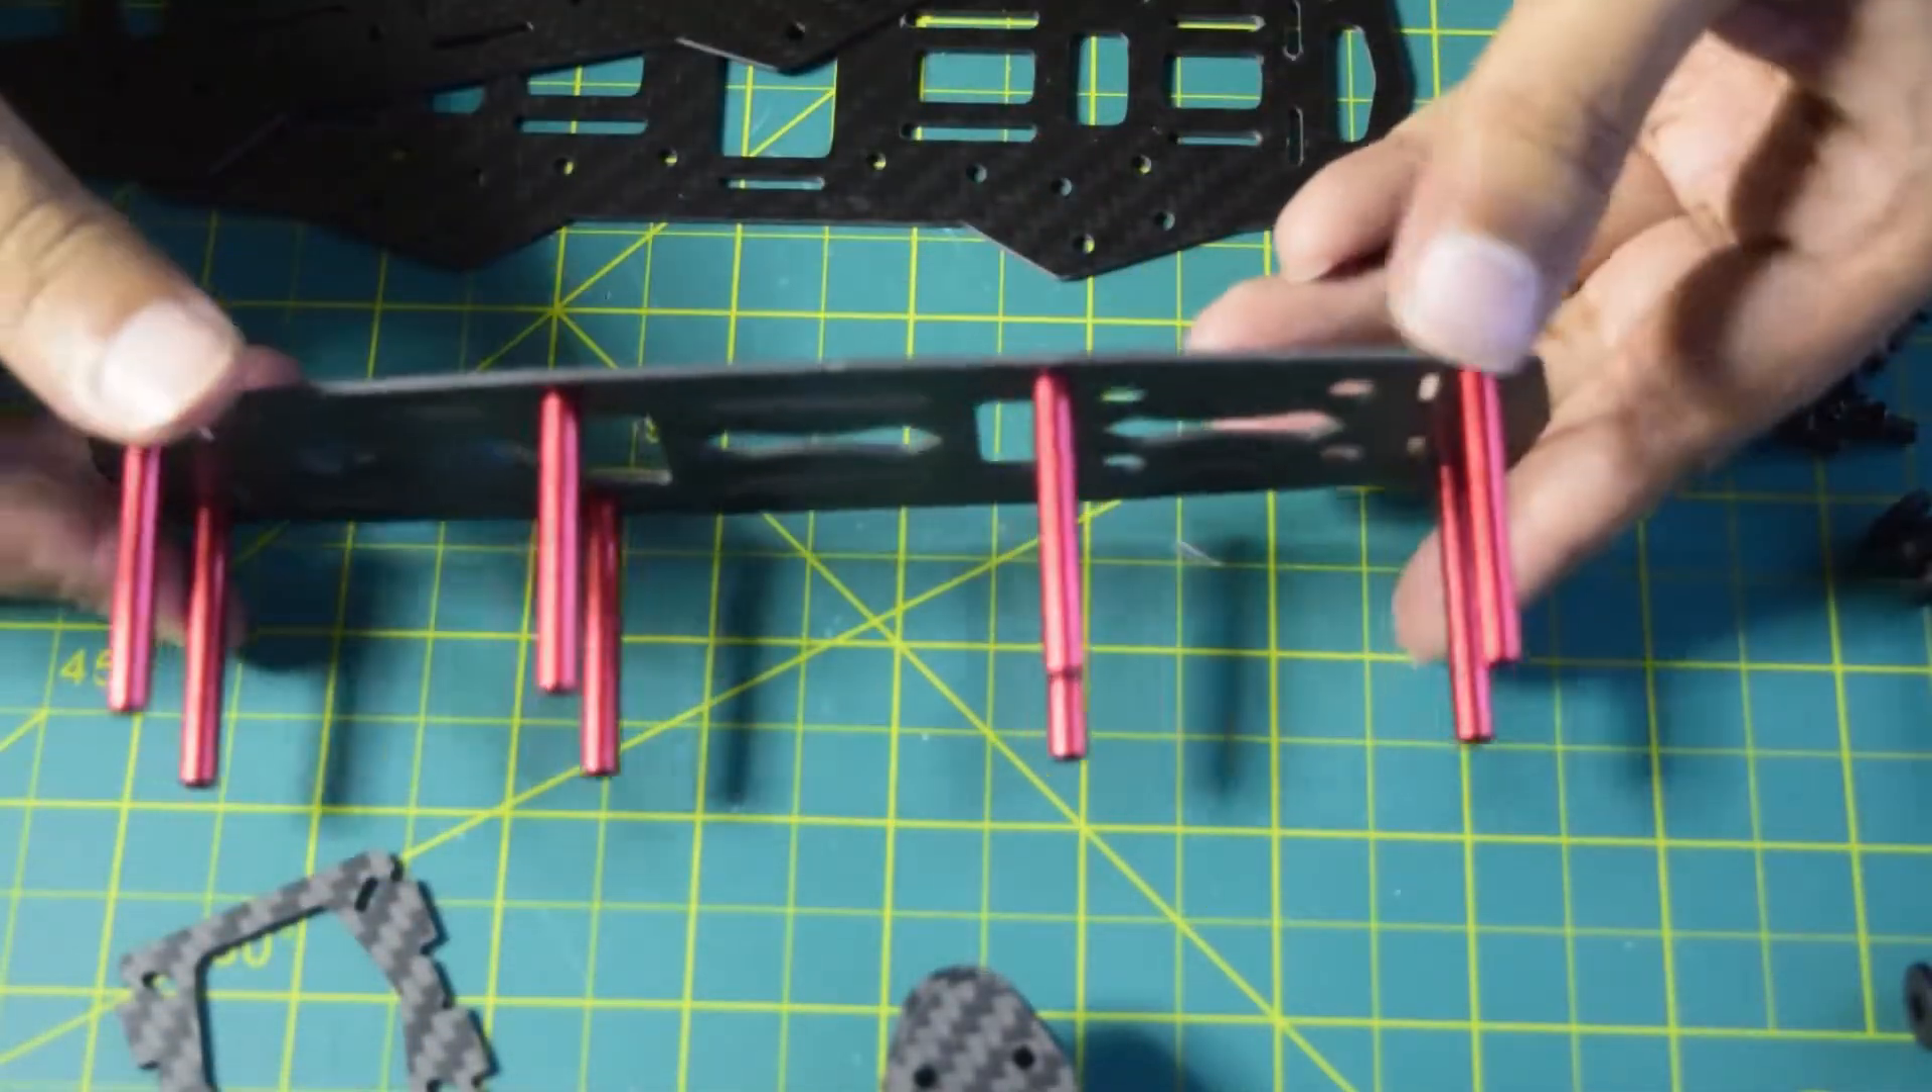So here you can see guys my all eight standoffs are now installed.